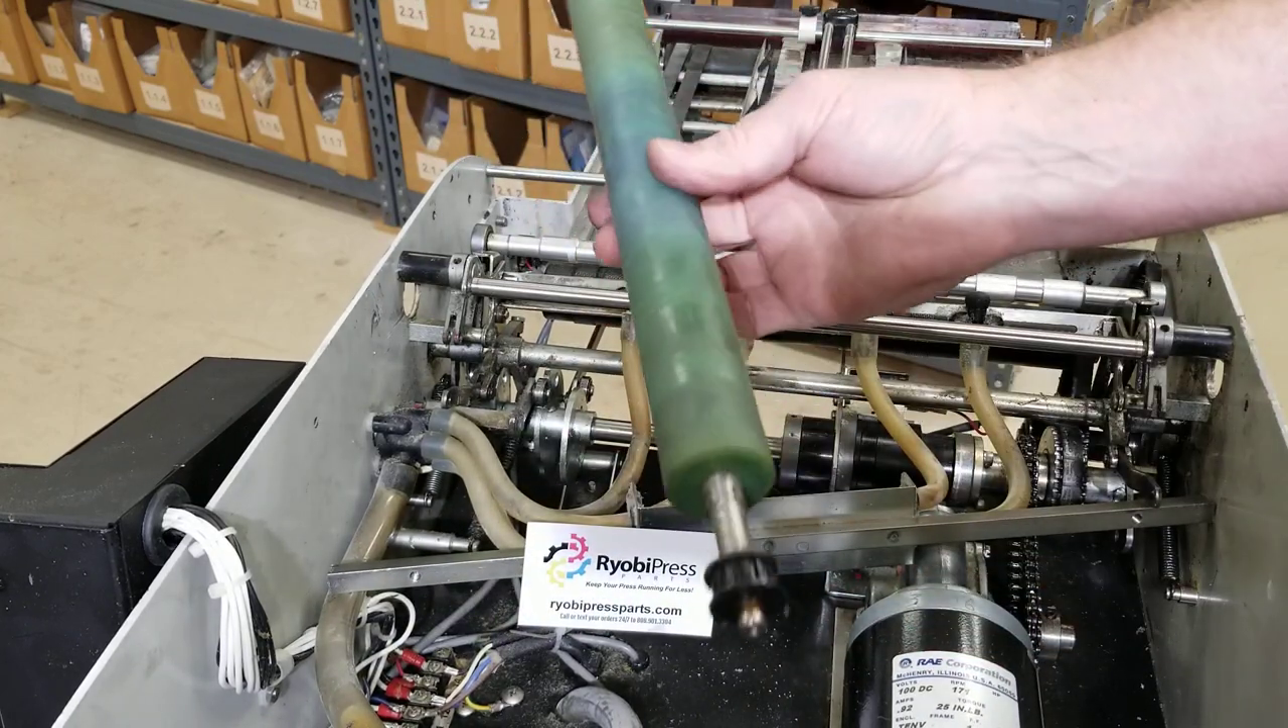And there you go. You've got the feed roller out.